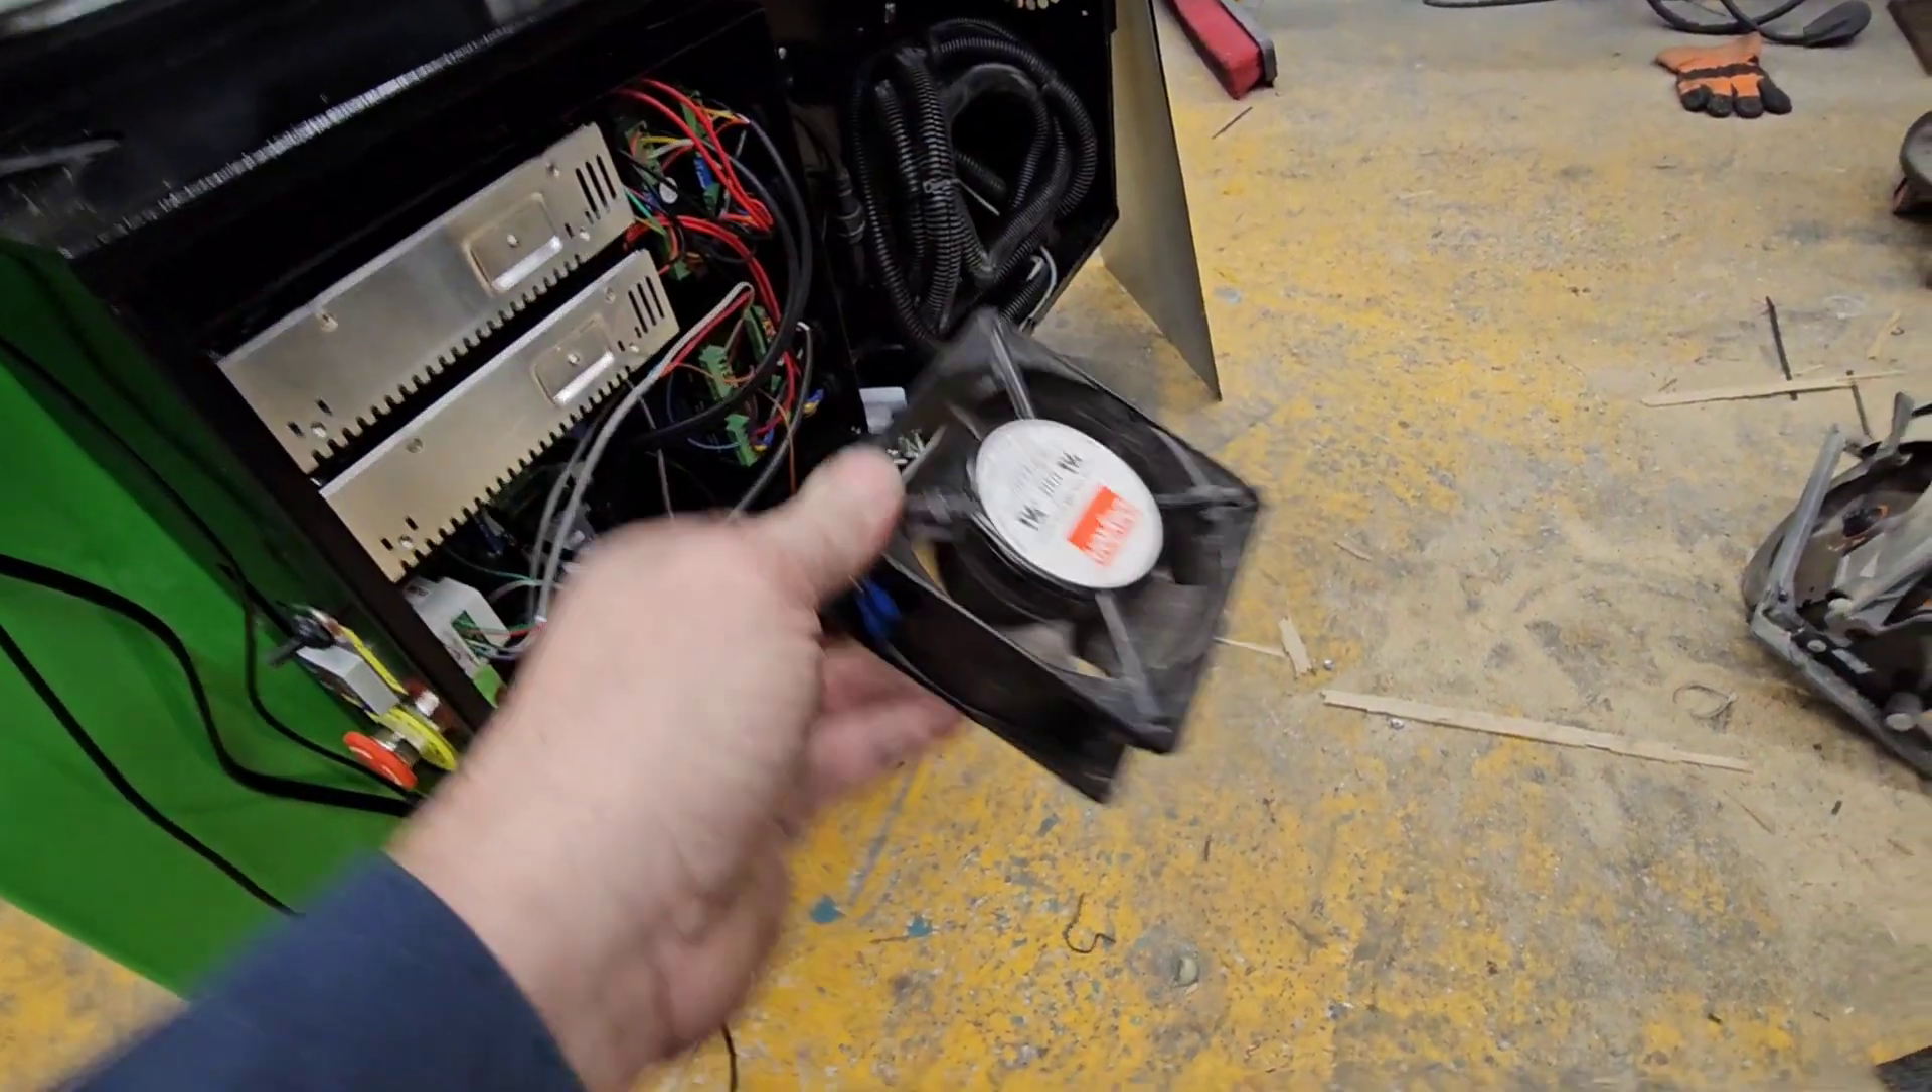I also have a fan to put in here still.